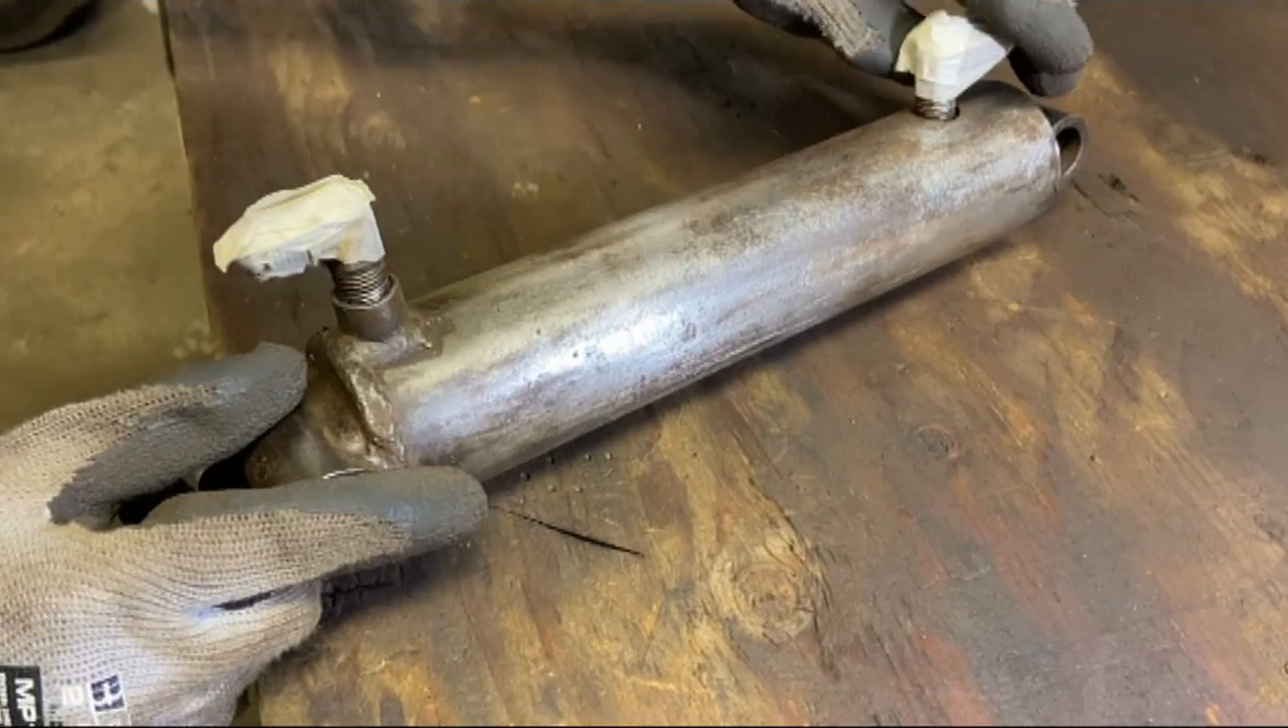As you can see we've put some masking tape over the elbows just to stop any contamination getting into the cylinder and we will be putting new elbows on here.